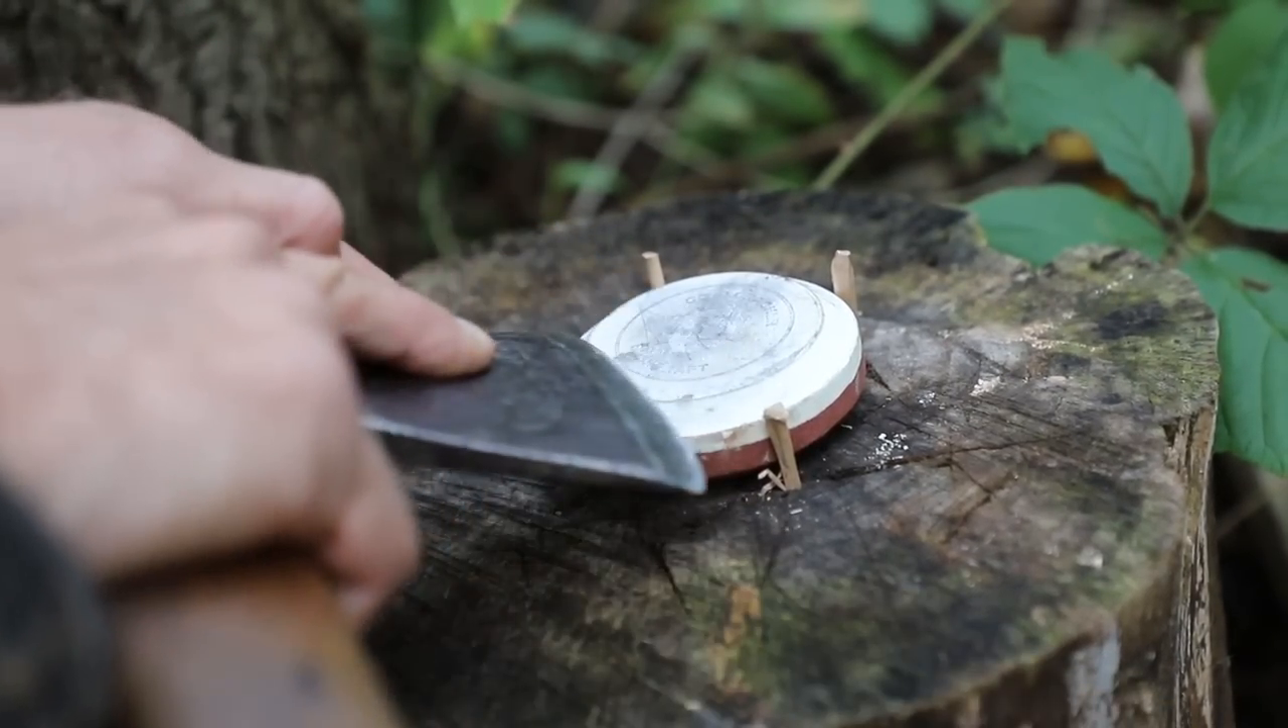All right, so you can see now at this point that my stone is very sturdy in there, but what you're also going to notice is that the wooden pegs are sticking up a little bit above the stone itself.